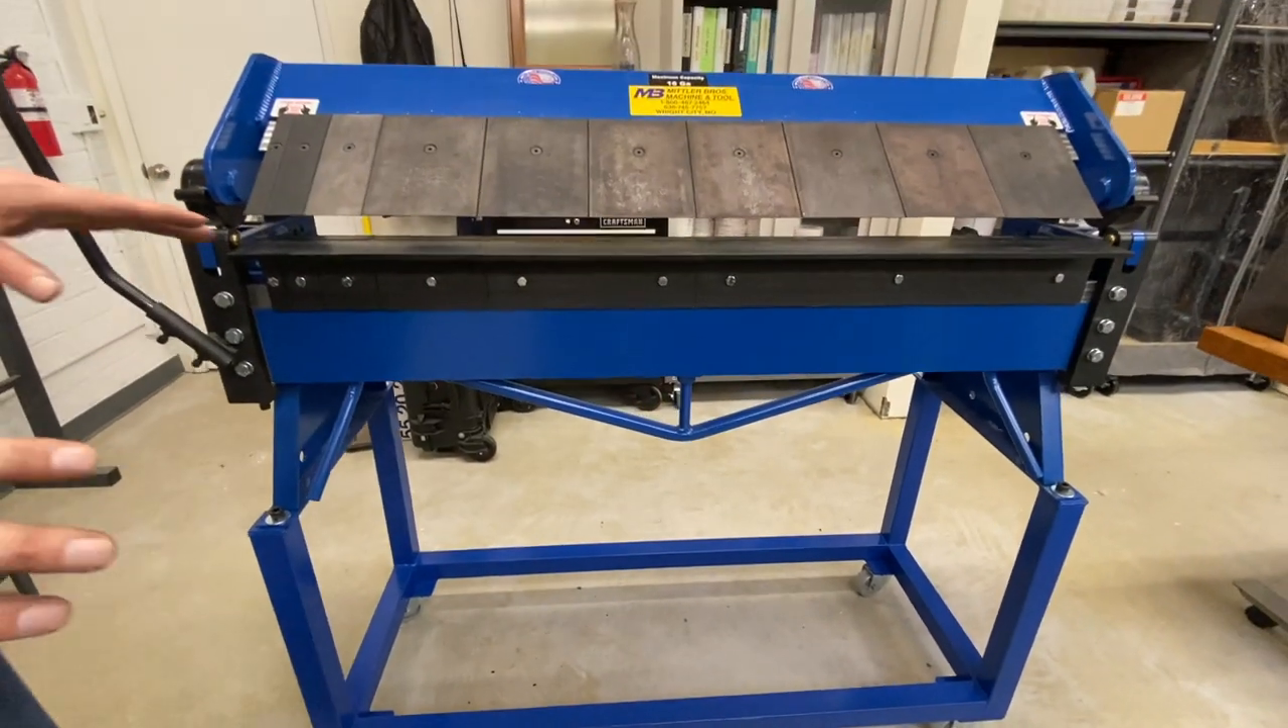This is the finished product of our project for today the machine mounted on the stand it's all reassembled and ready to go.